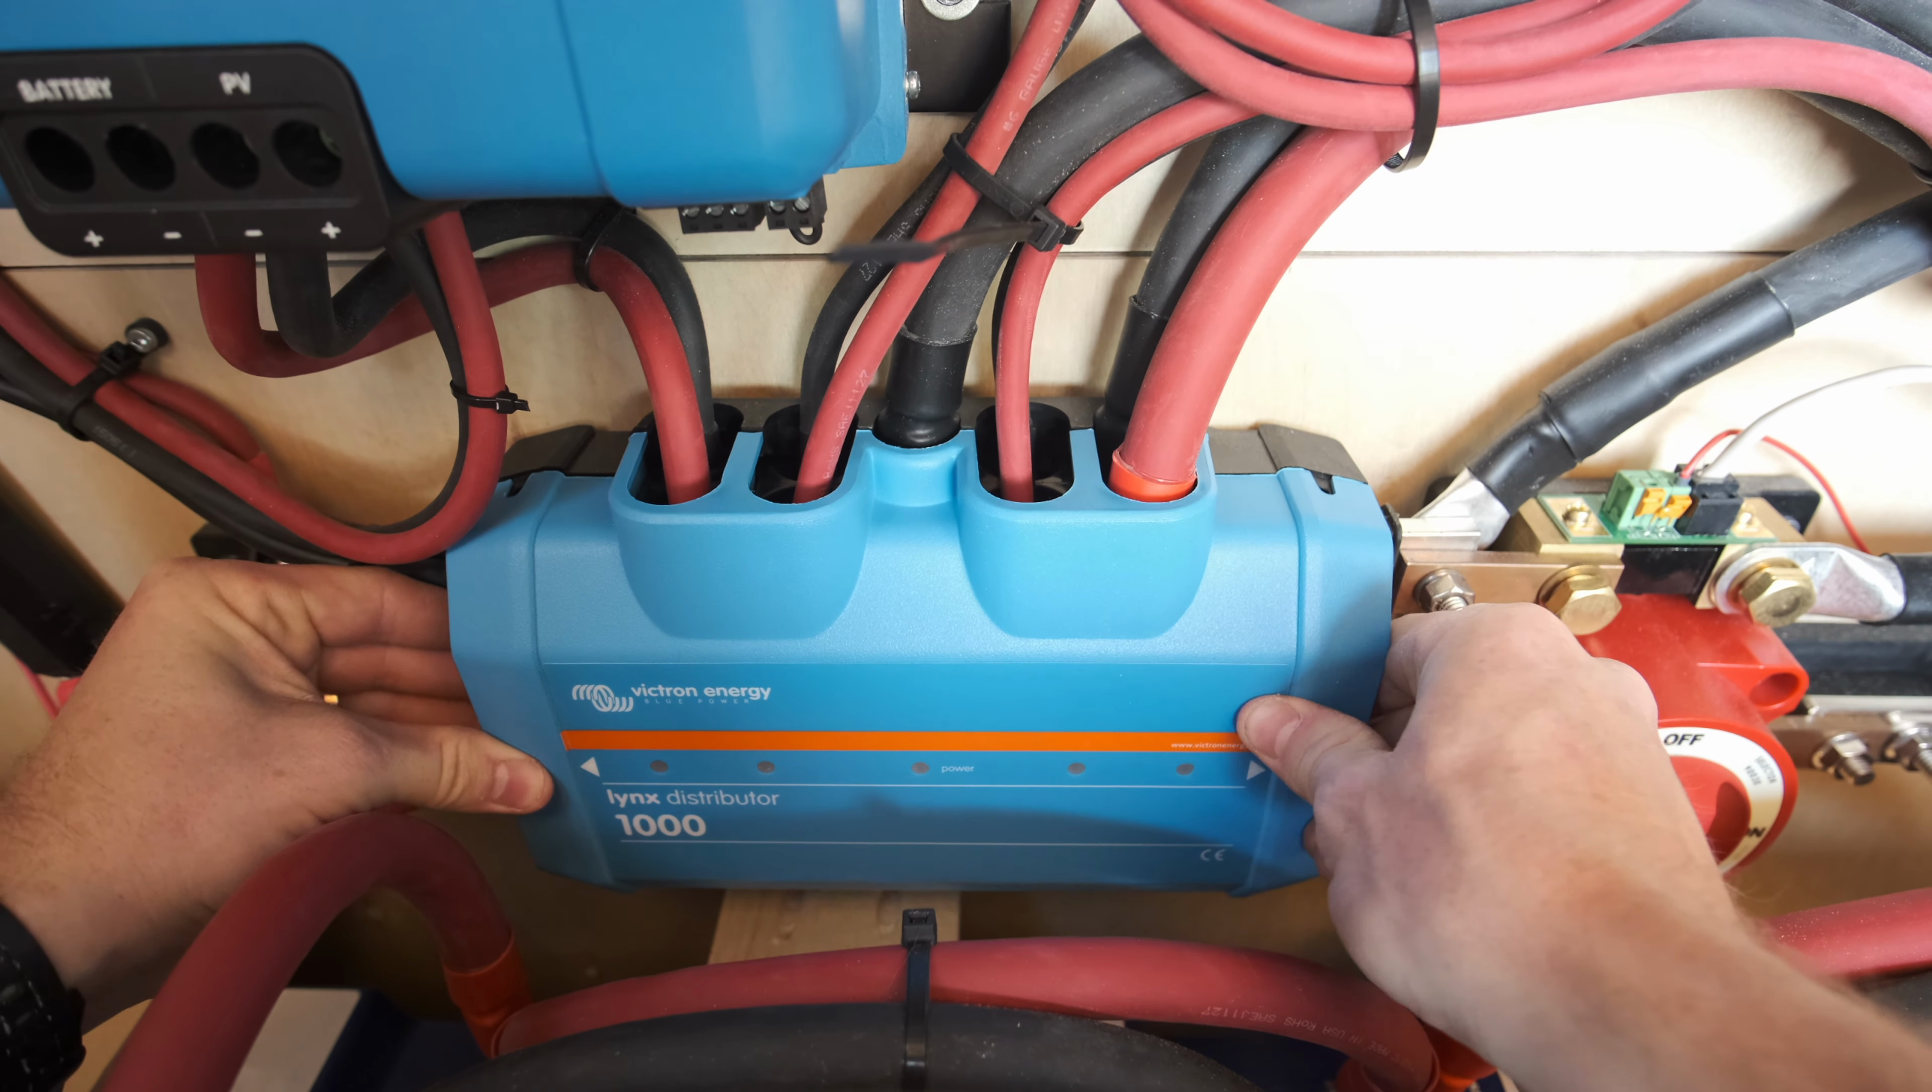The last thing I wired in down below was the wiring harness that comes down from the Dometic 12 -volt air conditioner. That was the last thing getting connected to the Lynx distributor, so now I put the cover back on.